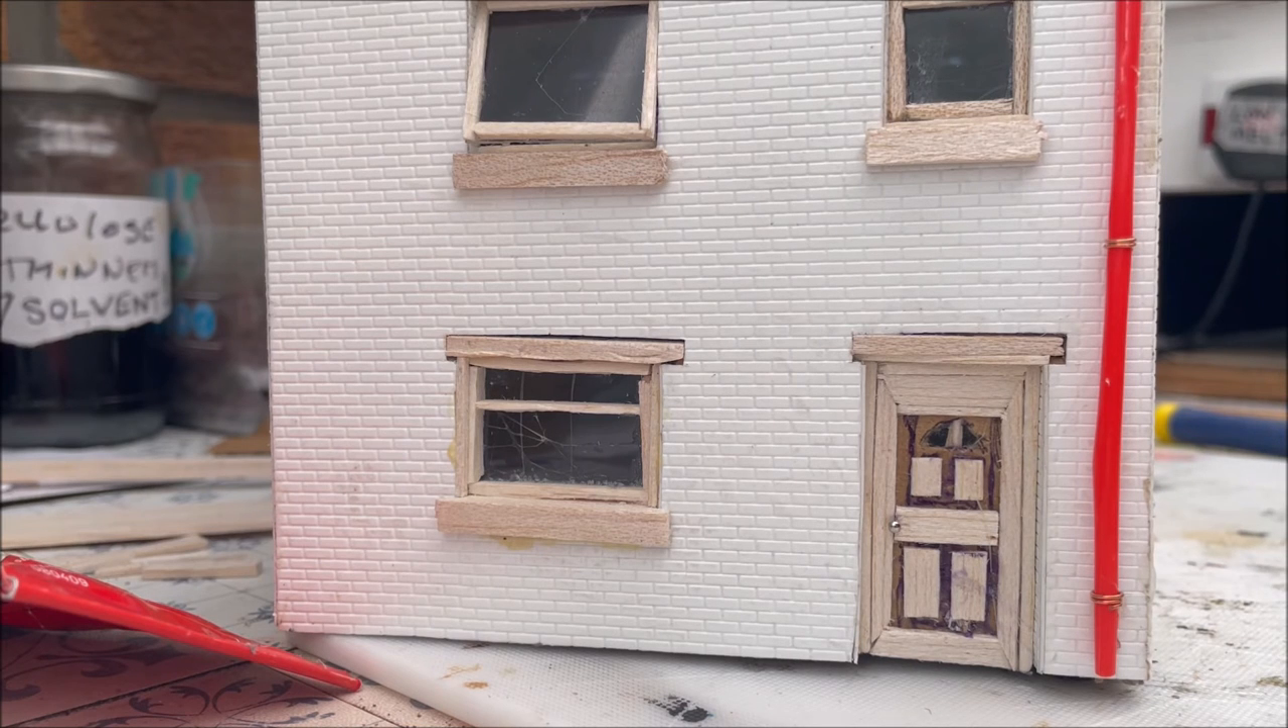It's a nice panel door and it just fits in there just nice.